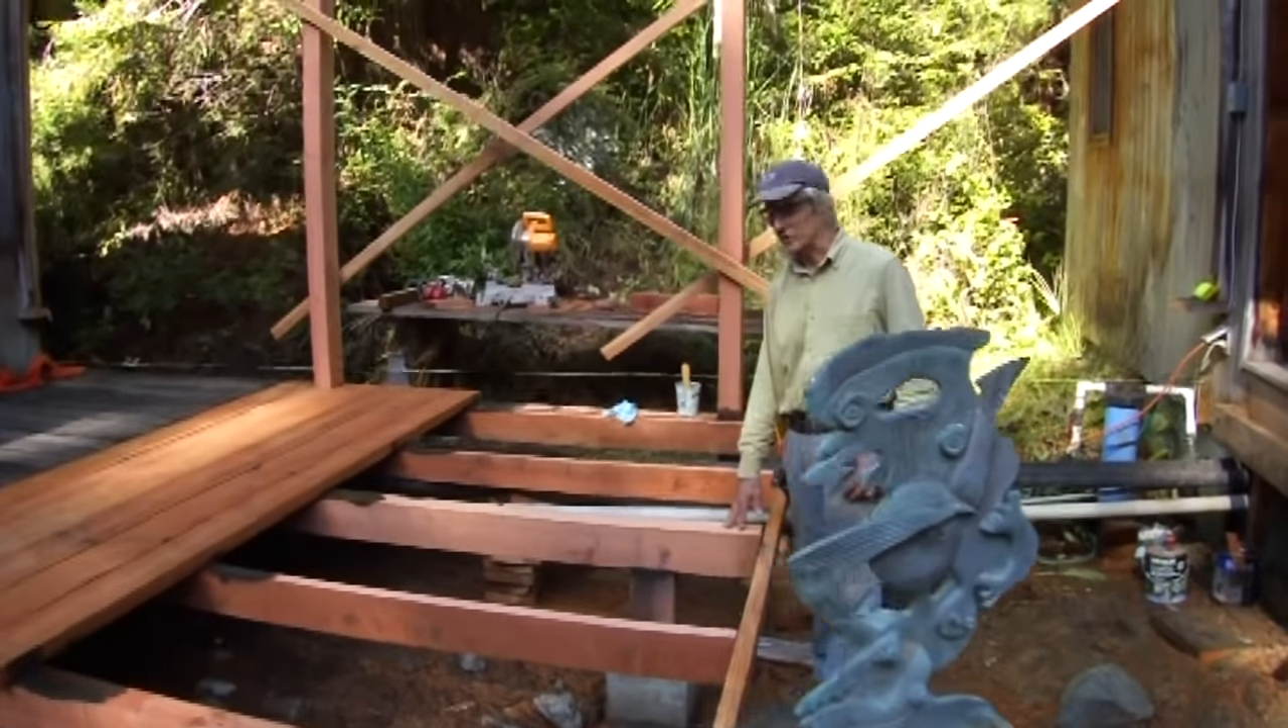I've got the basic structure framed up to support the deck and there'll be a second level here that comes in and supports off of this.